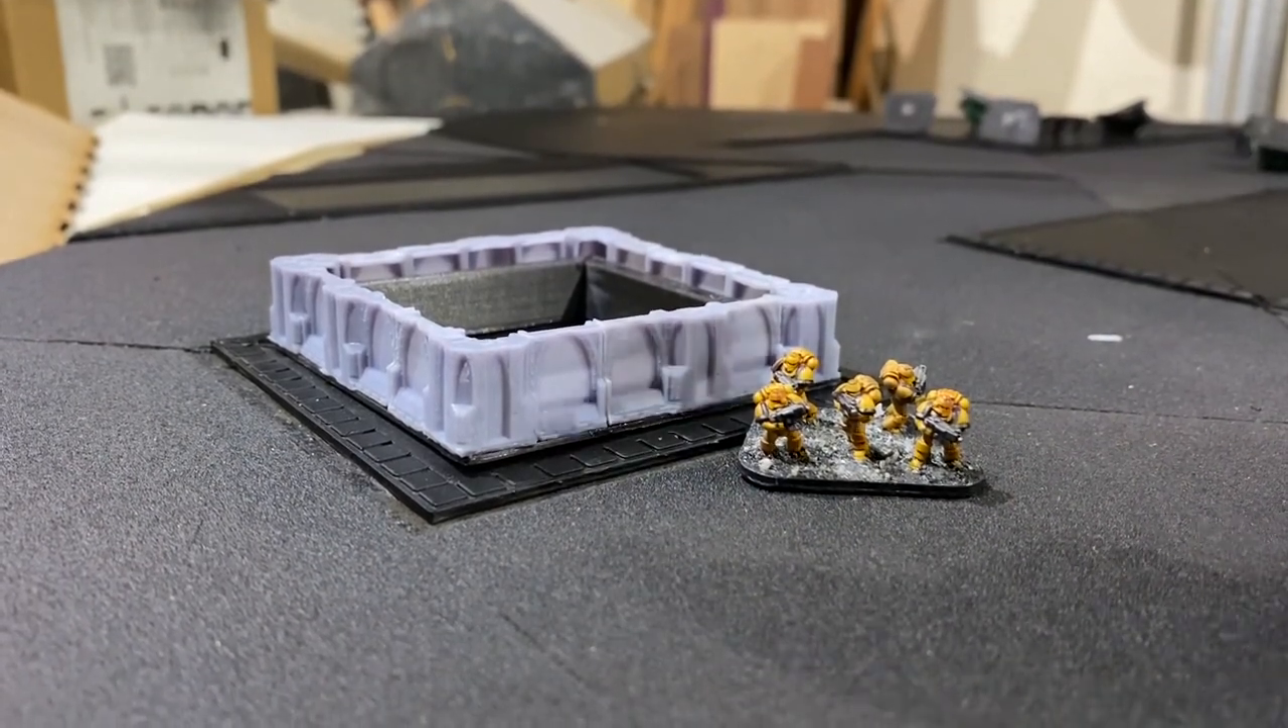Right with the frame glued up and the cladding on you can see that the walls have gone on fairly well.